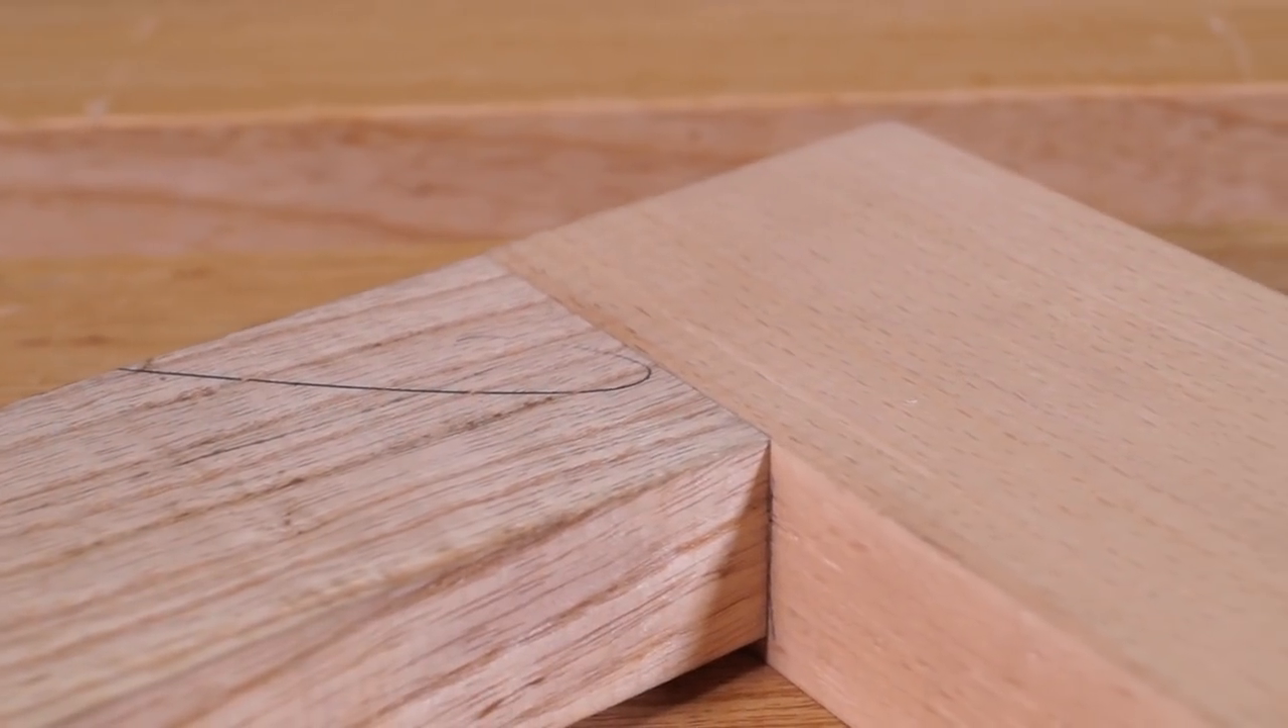So there you go there's the finished joint so you can see we've got no gaps whatsoever on the outside here and because we reference the mortise gauge off the face sides that means that these sides are flush.